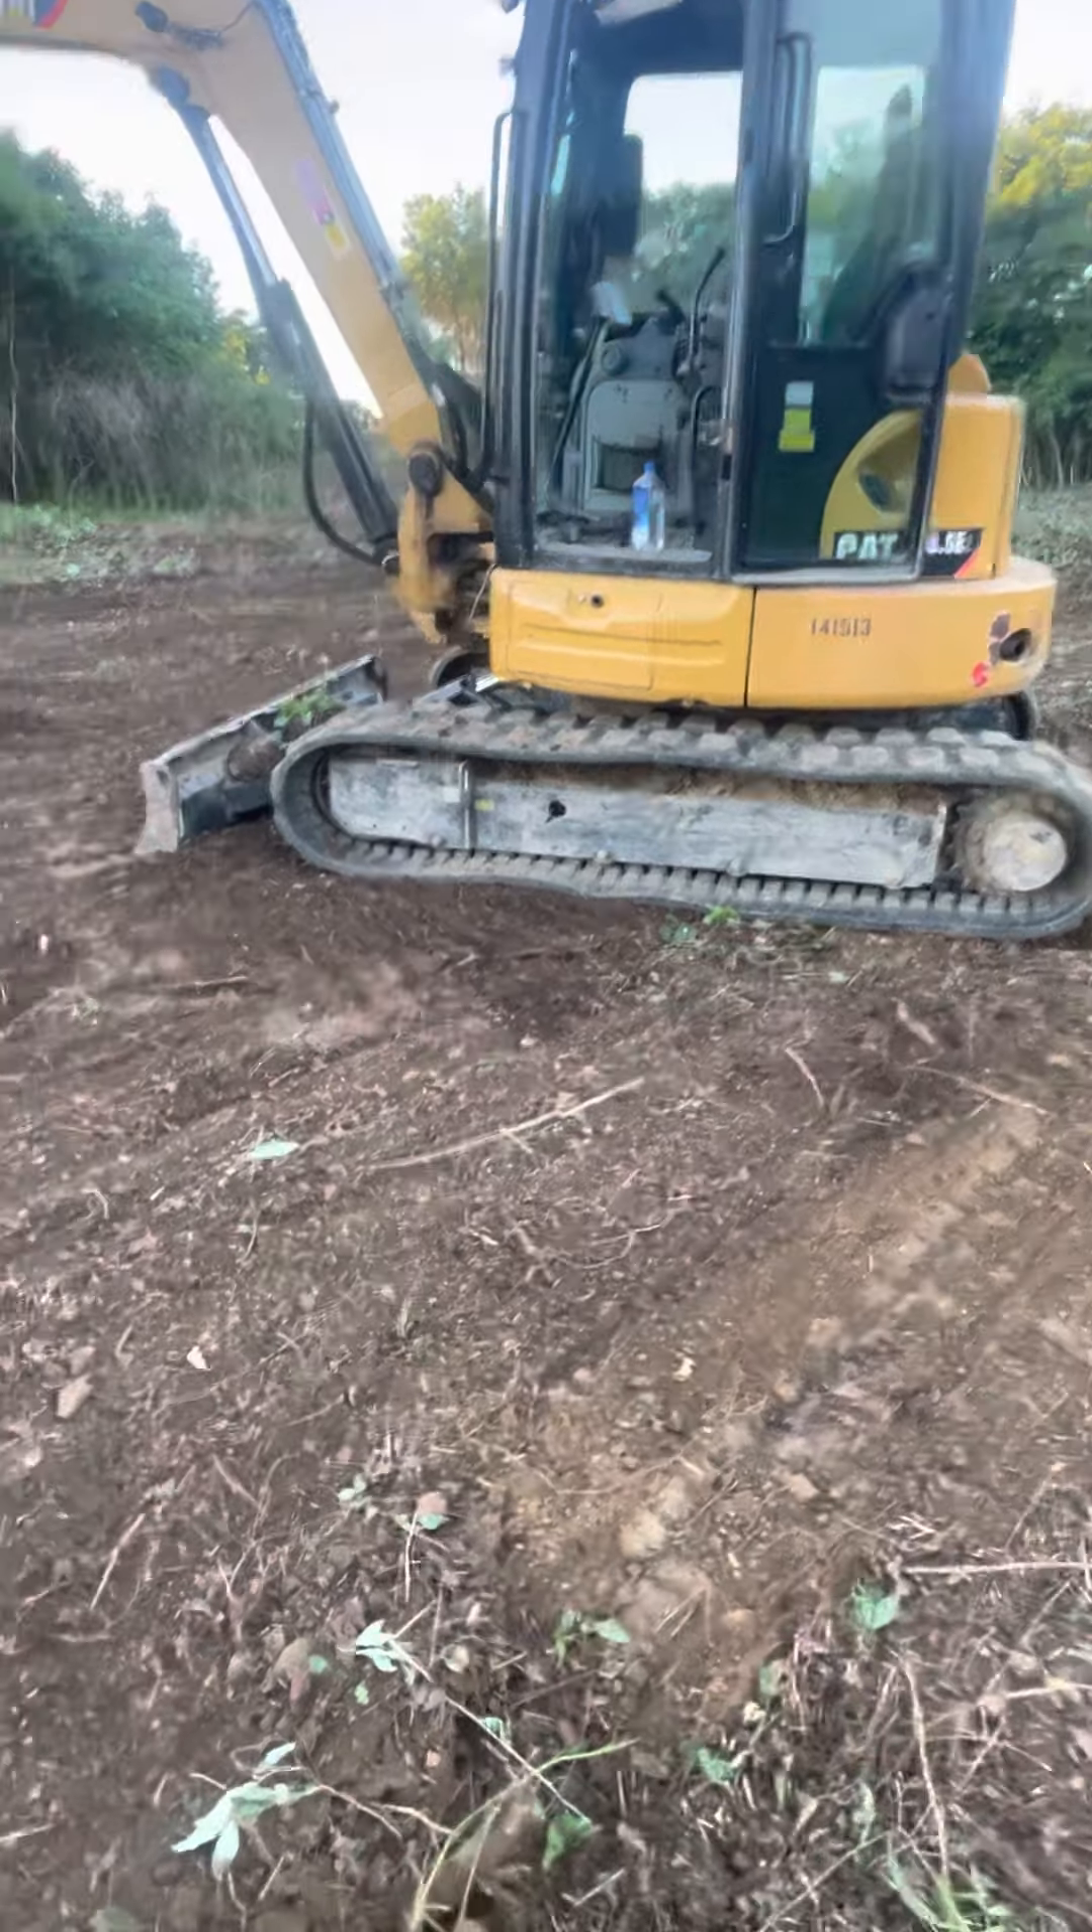This track come off on the front so i did get it back on.